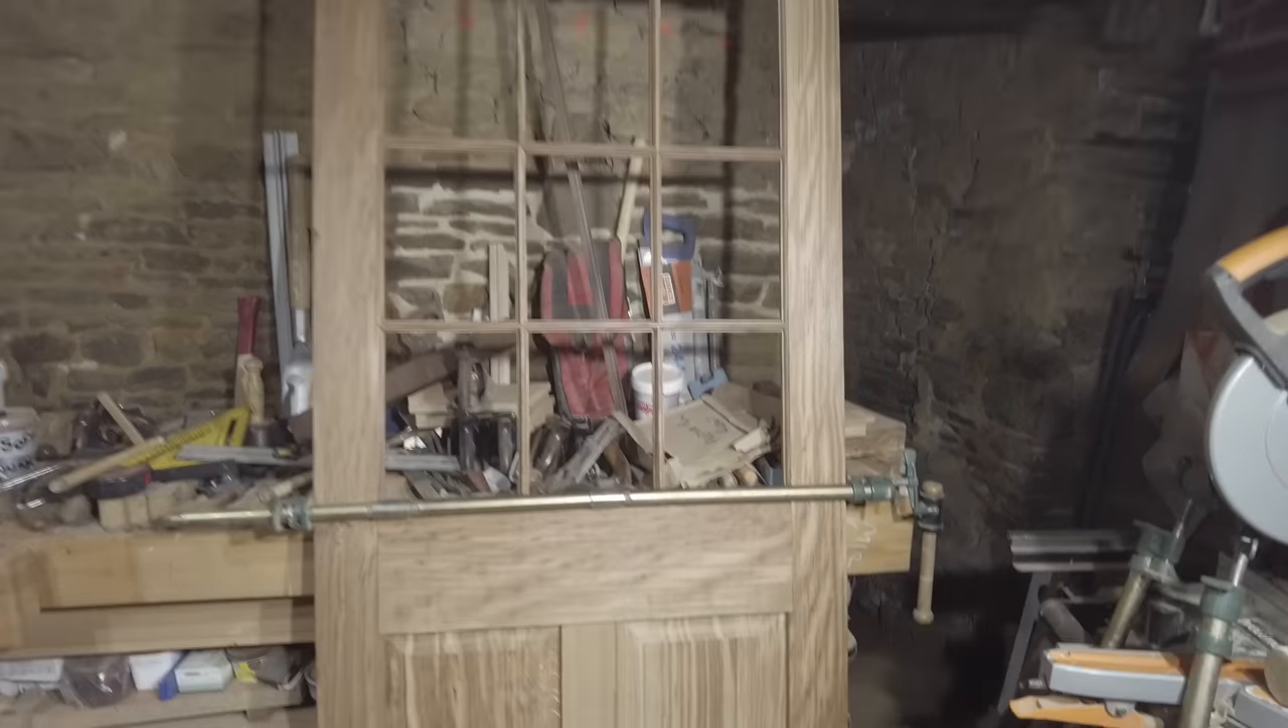Okay folks So I've now got The door dry fitted together All the glazing bars are in As you can see Each pane is the same size Which I tried to Wanted to achieve.